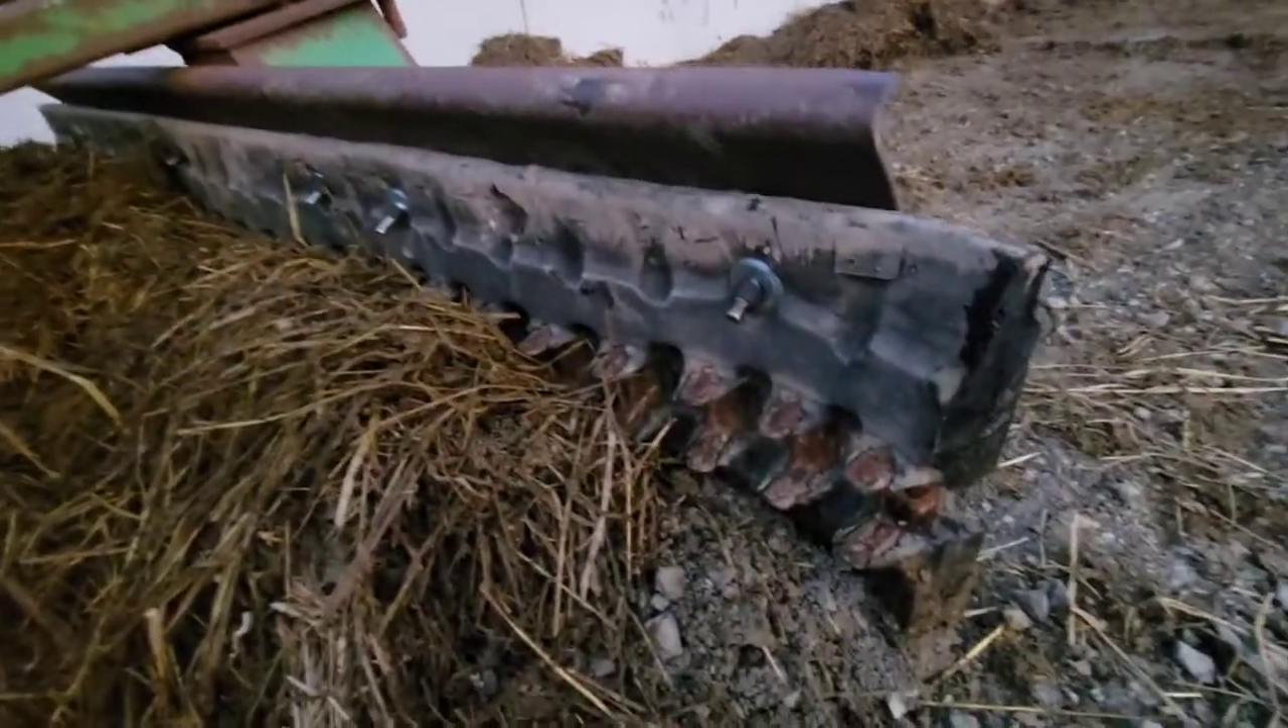So as you can see i've got my bolts up in the top.